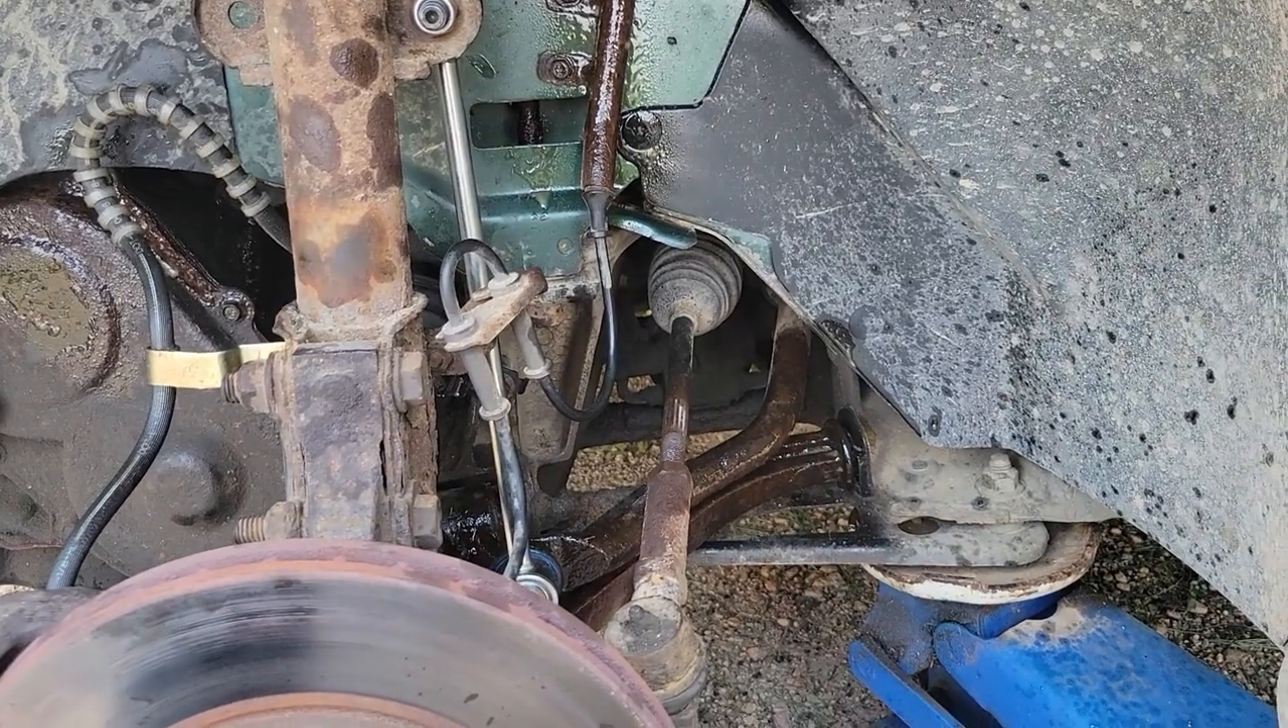We just got to get the tire back on here, get this back on the ground, clean up my mess, go over there, and do the other side.